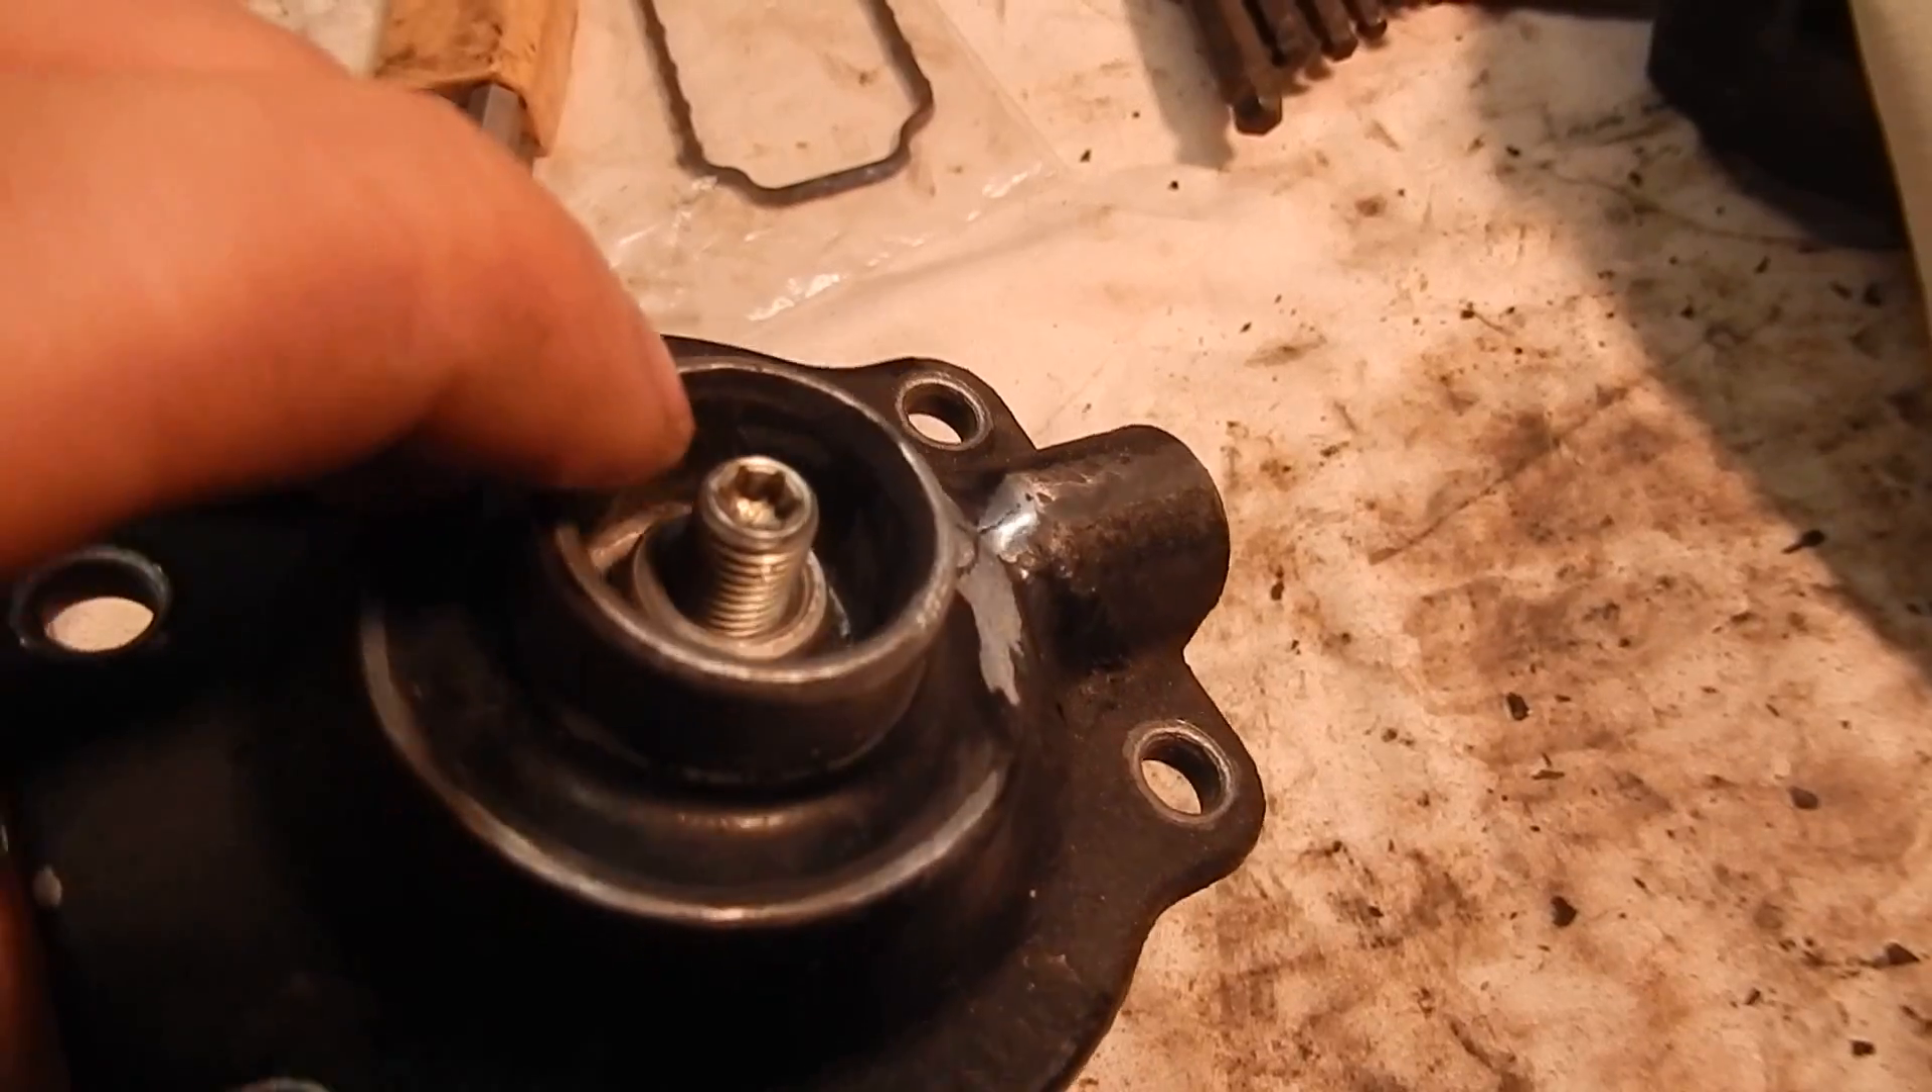I of course I took the lock nut off.